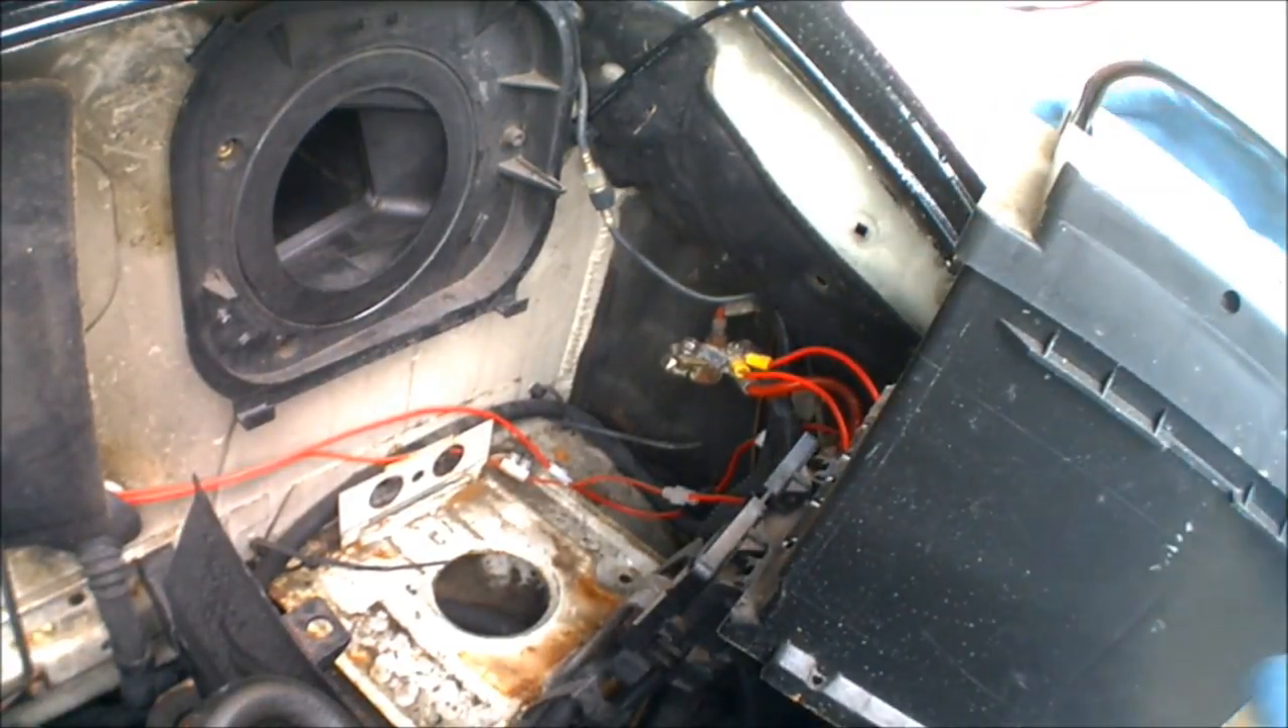Right so there's the old battery out.